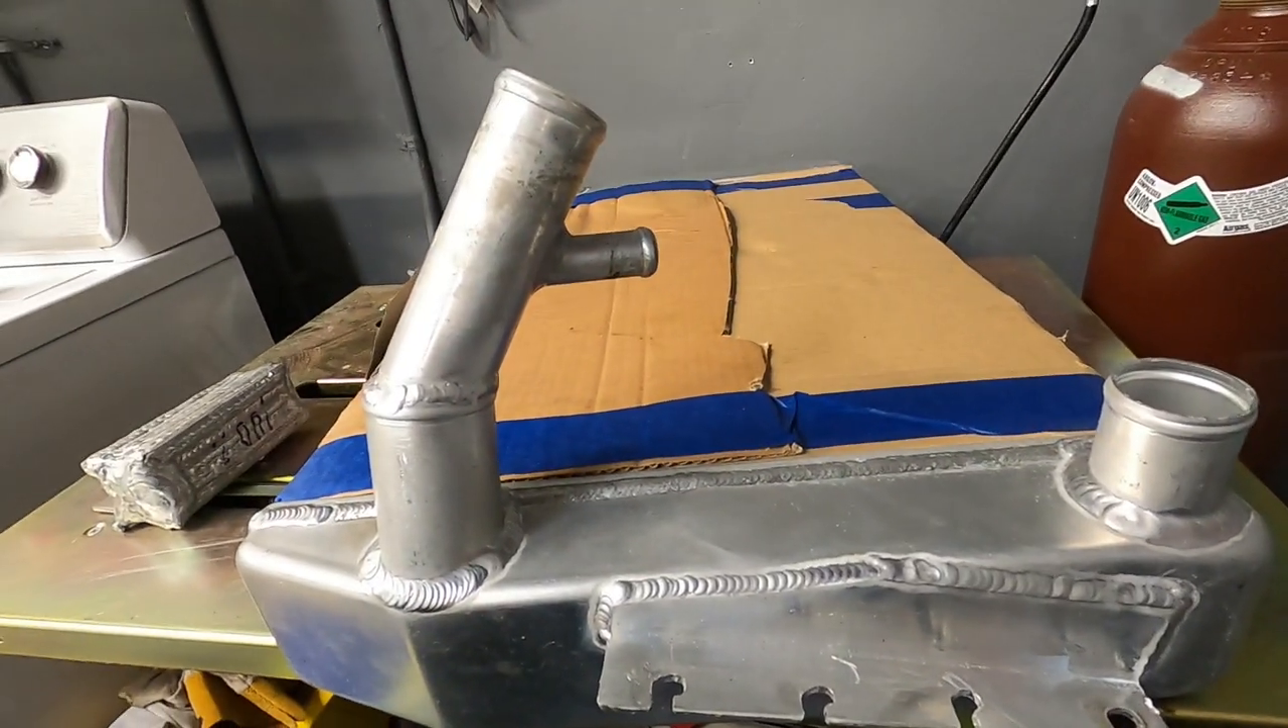Jeff went ahead and welded this part of the neck onto the griffin radiator so I got that going for us.